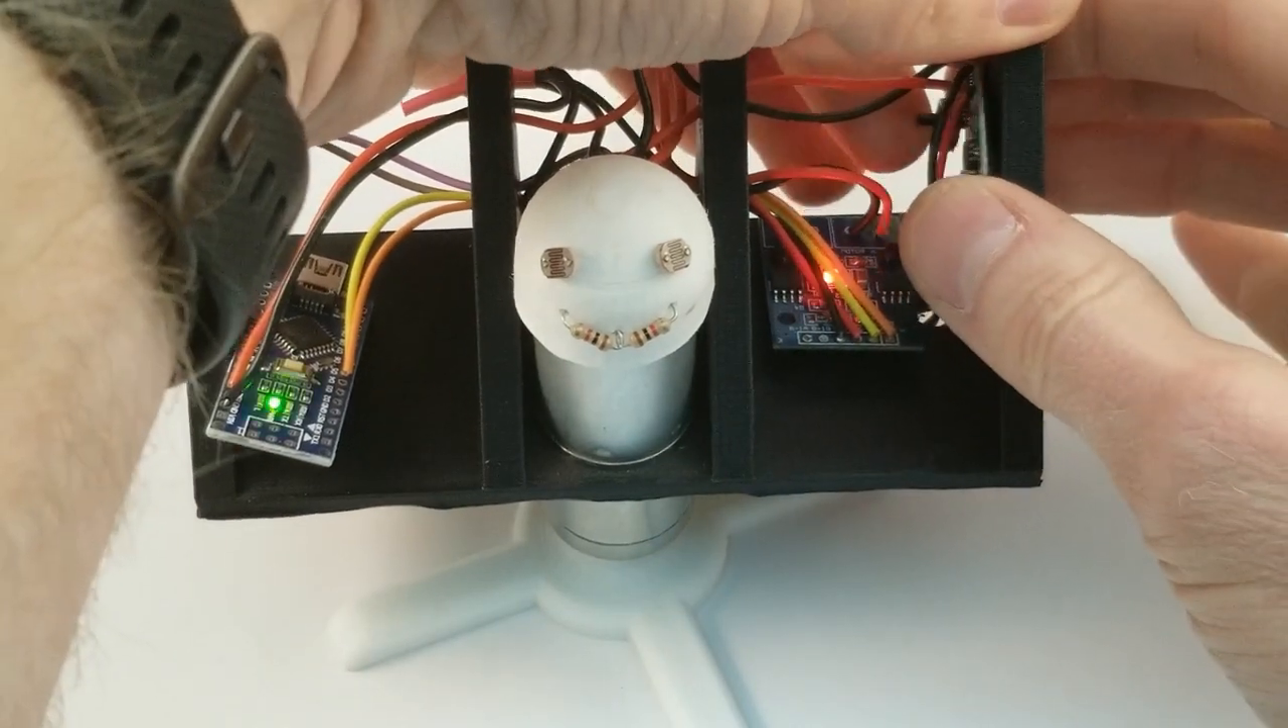I also installed the base onto the bottom of the motor.